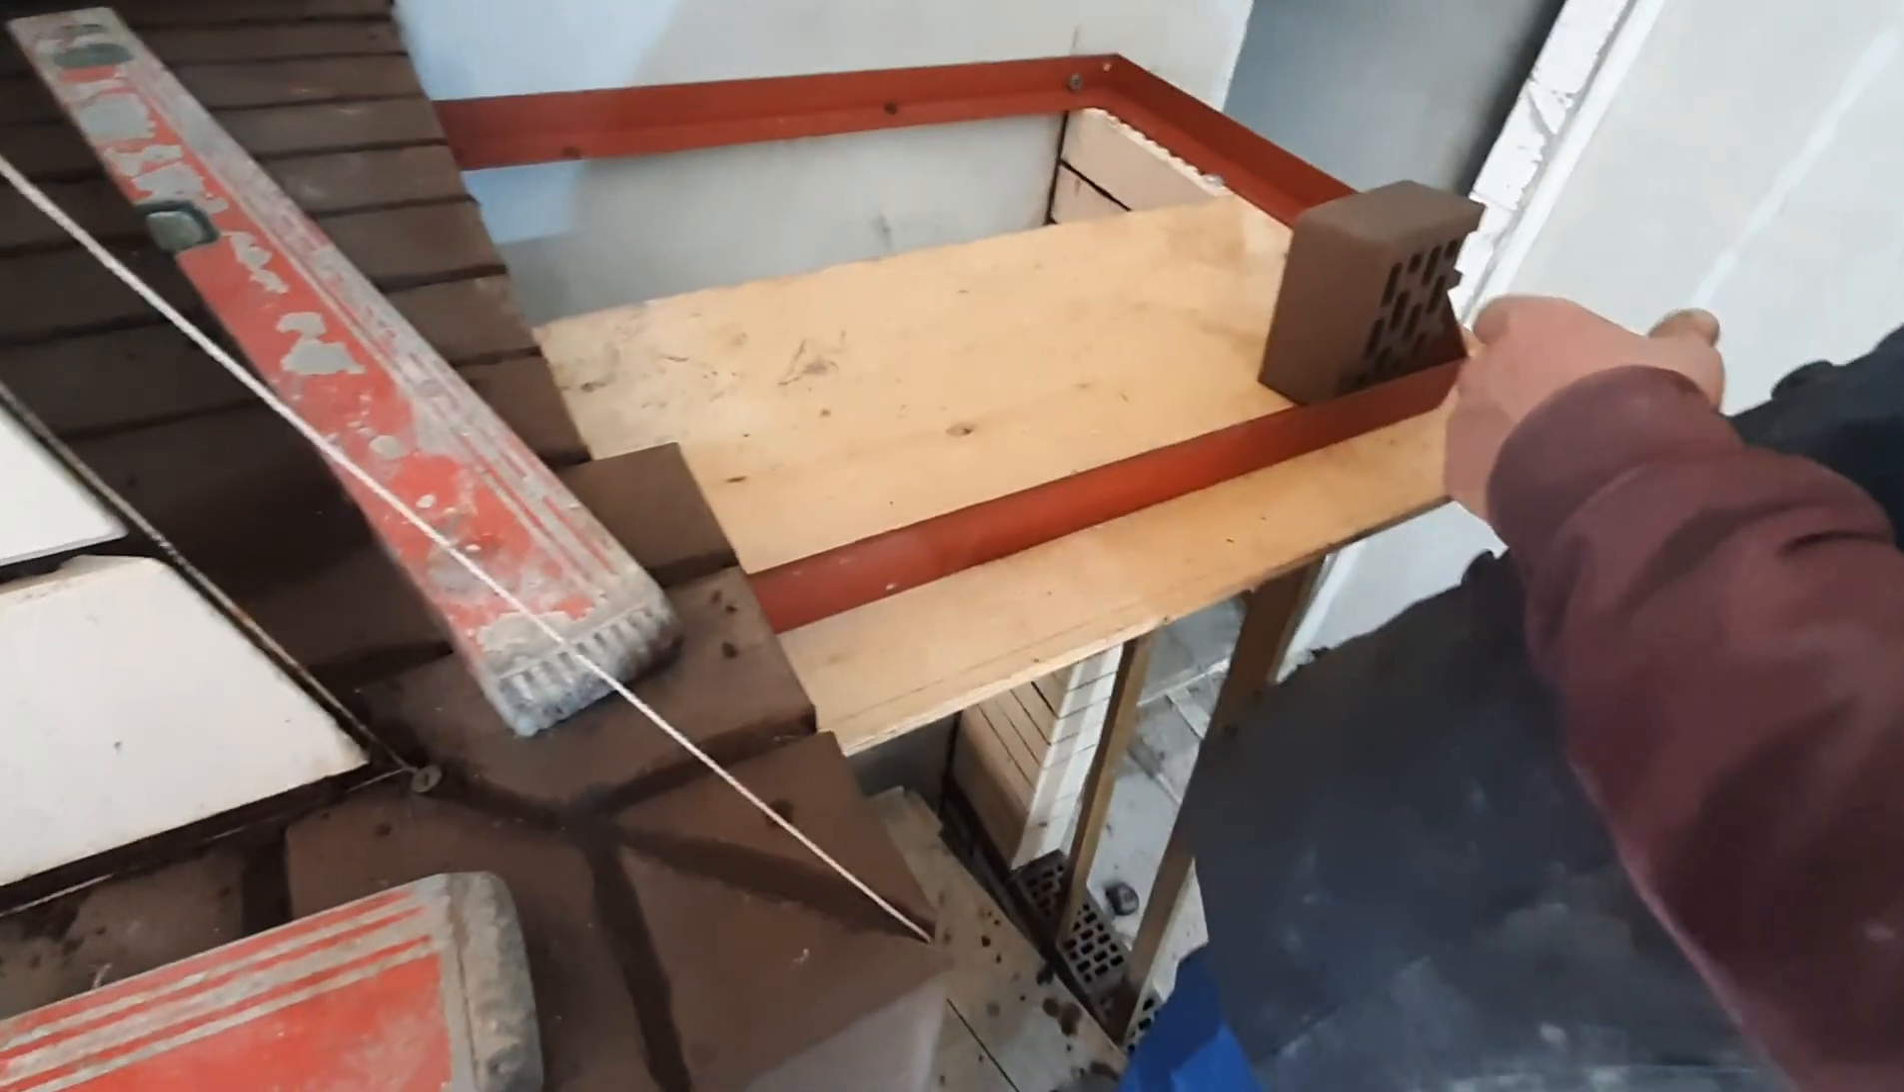С этой стороны мы установили опалубку Для того, чтобы можно было карниз хоть как-то смонтировать.